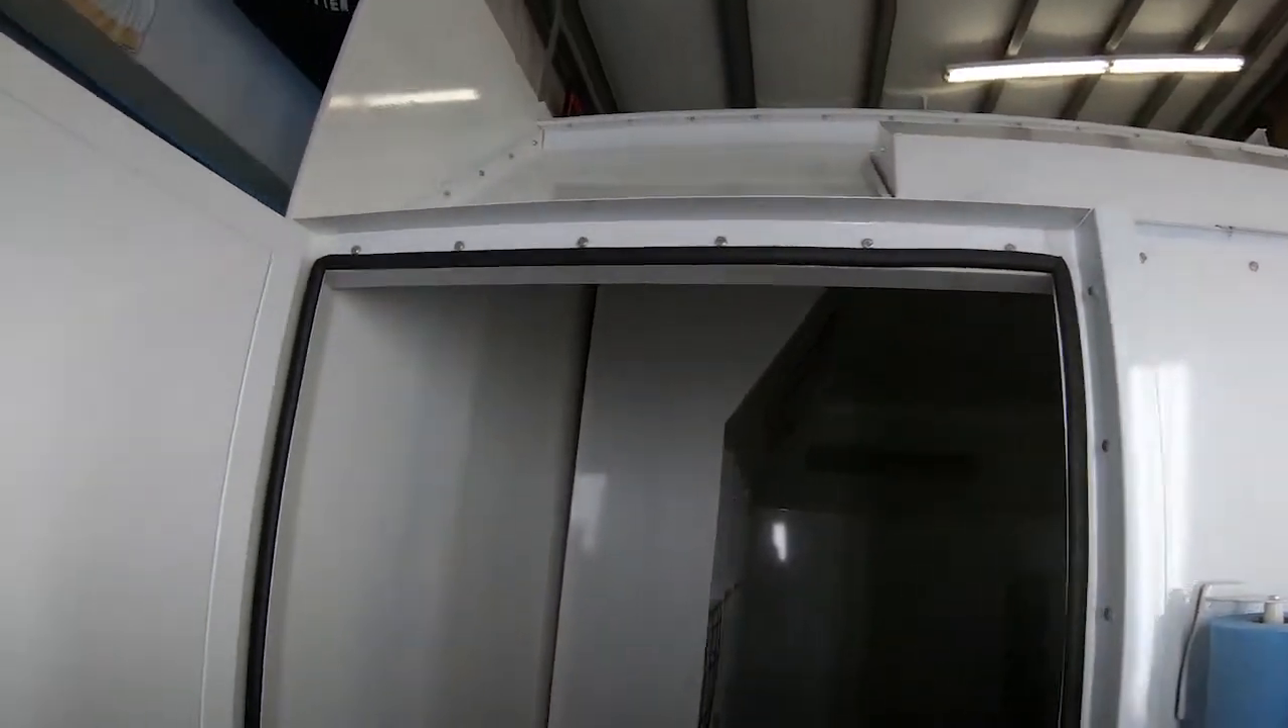Now inside the door reveal we did put a rubber seal.